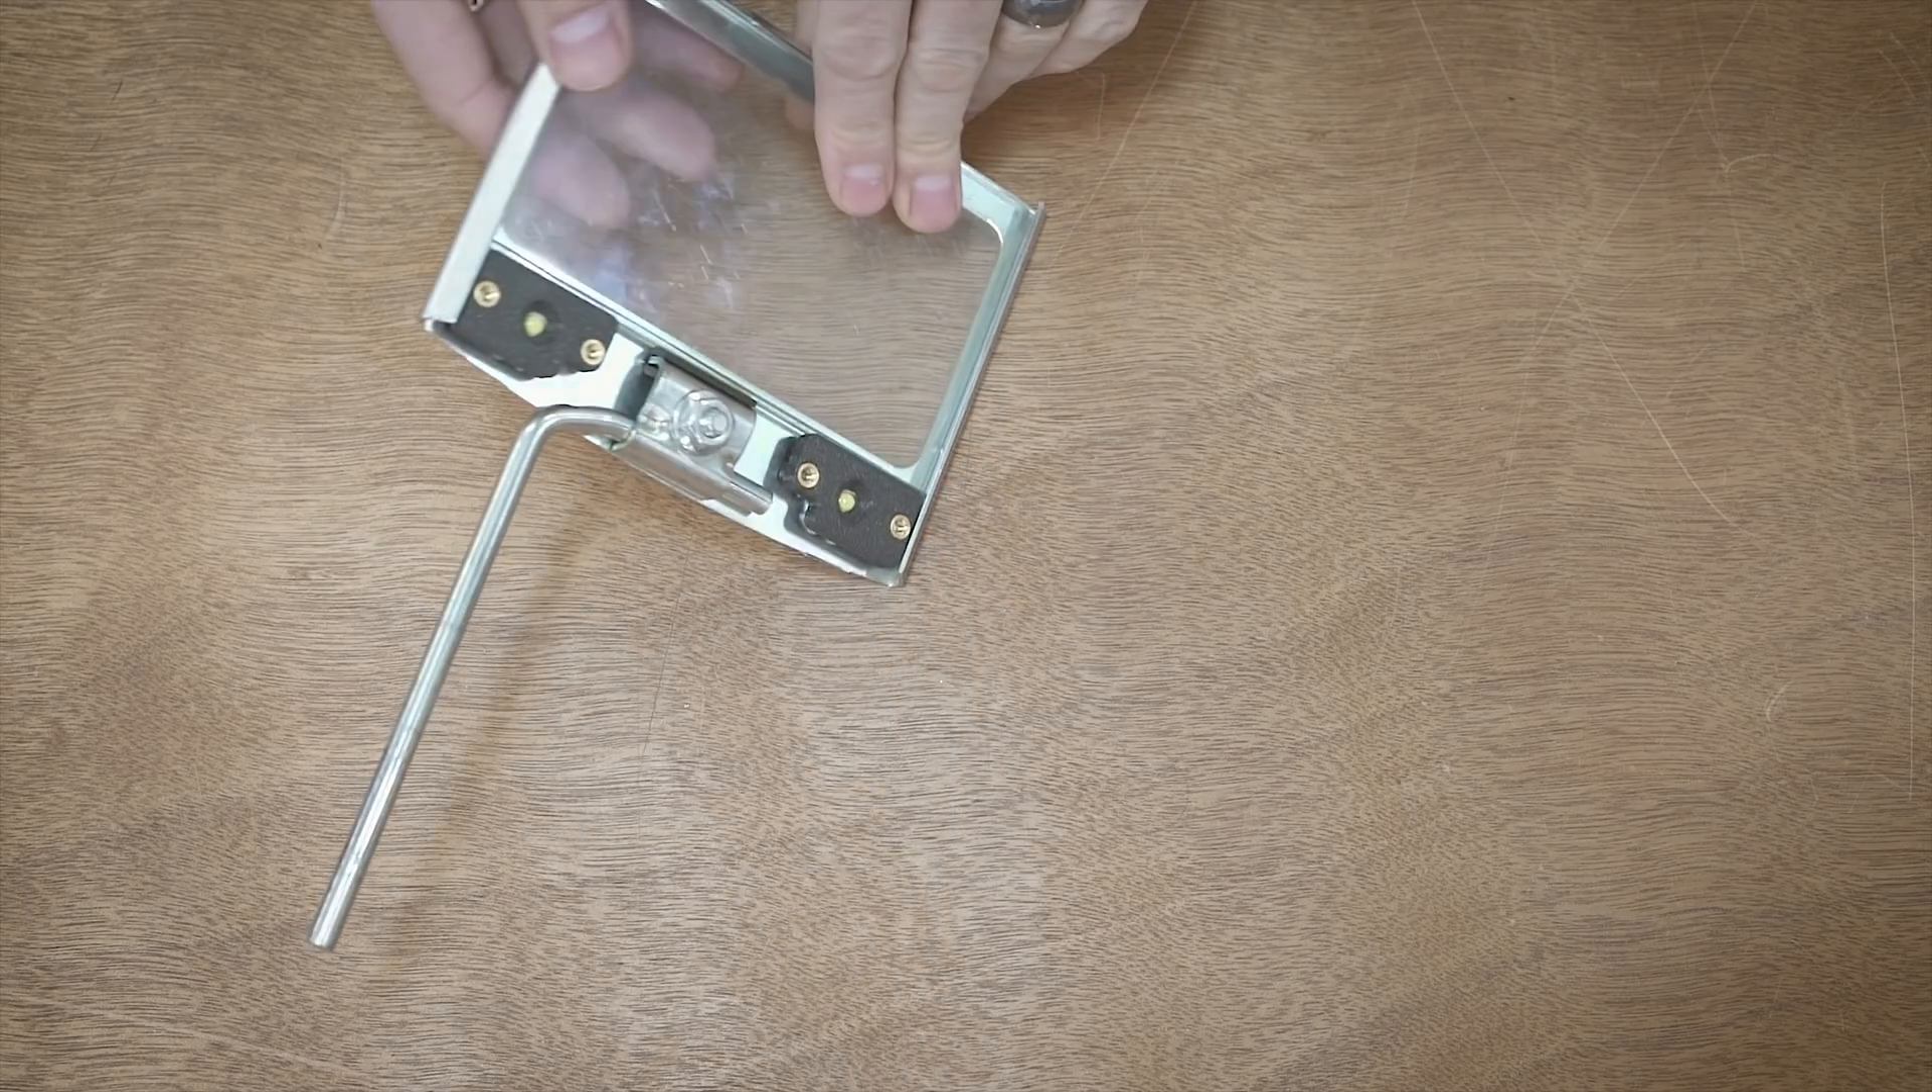We've got the two LEDs mounted in place, not wired up yet, but we just have the four screw holes right there.